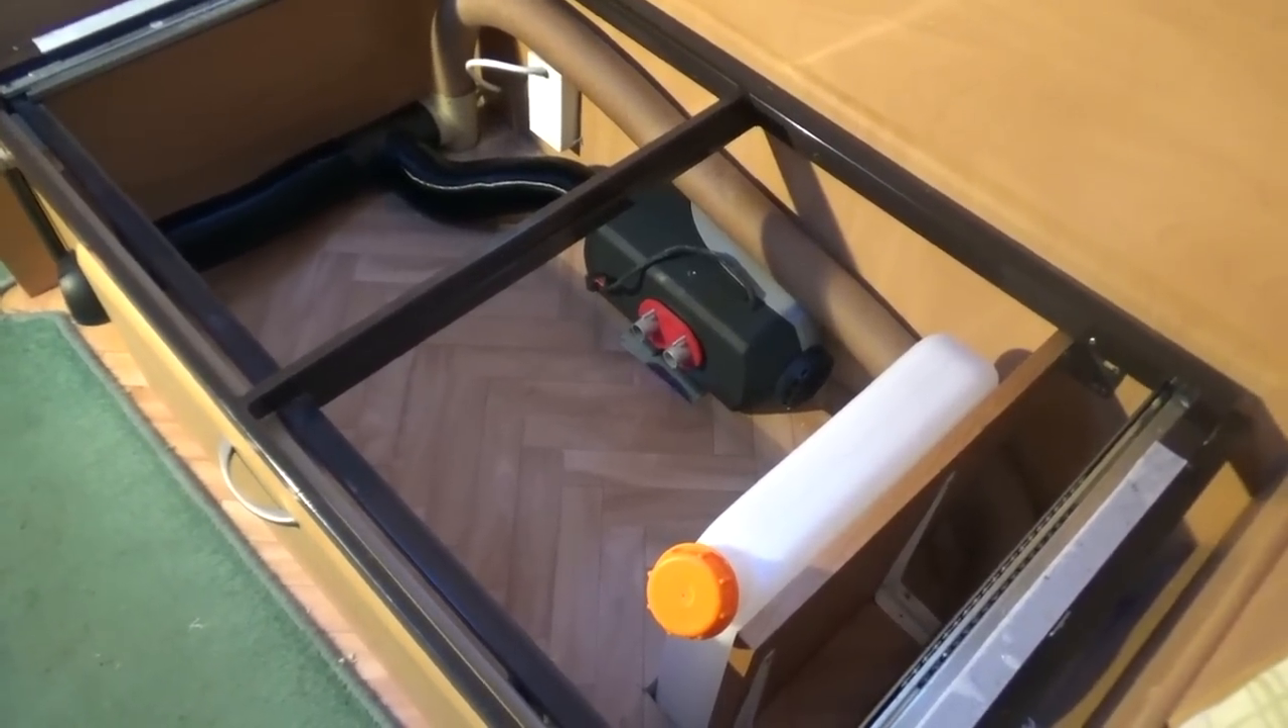I've refitted the framework and front panel and all of the ducting.